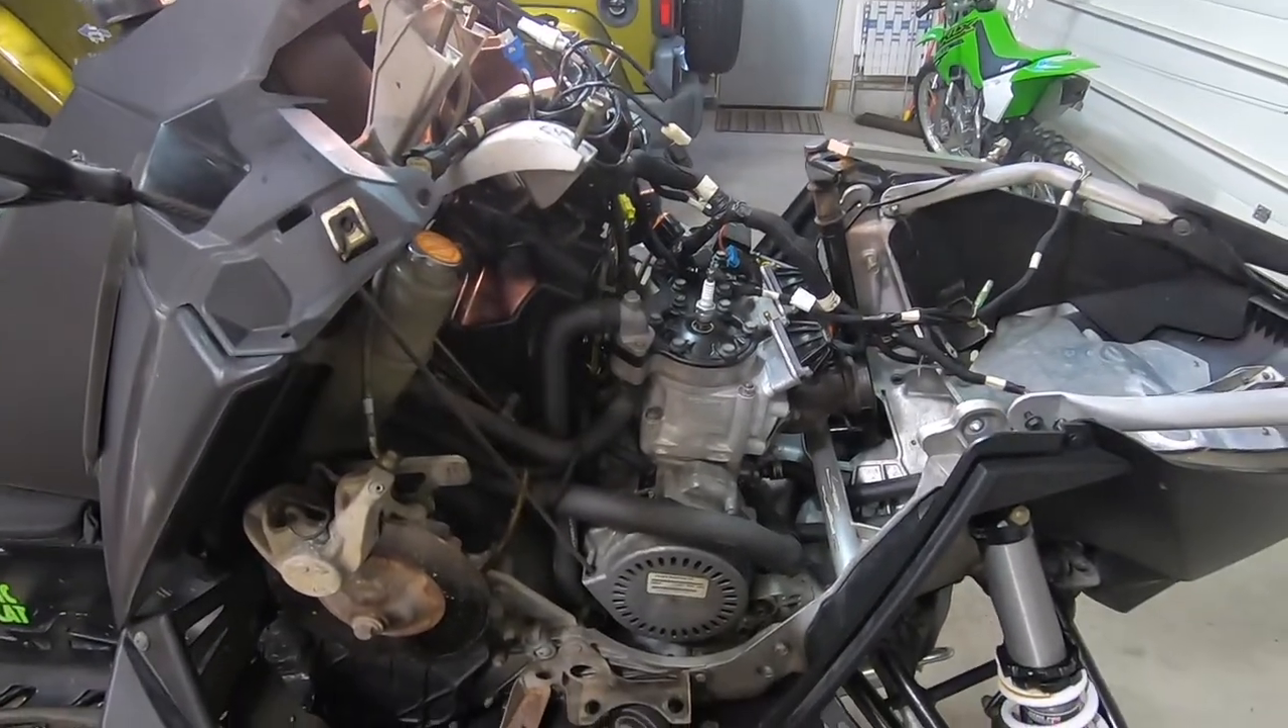All right, I got the motor back in. Sorry, I haven't been filming it, but I just been concentrating on getting work done.